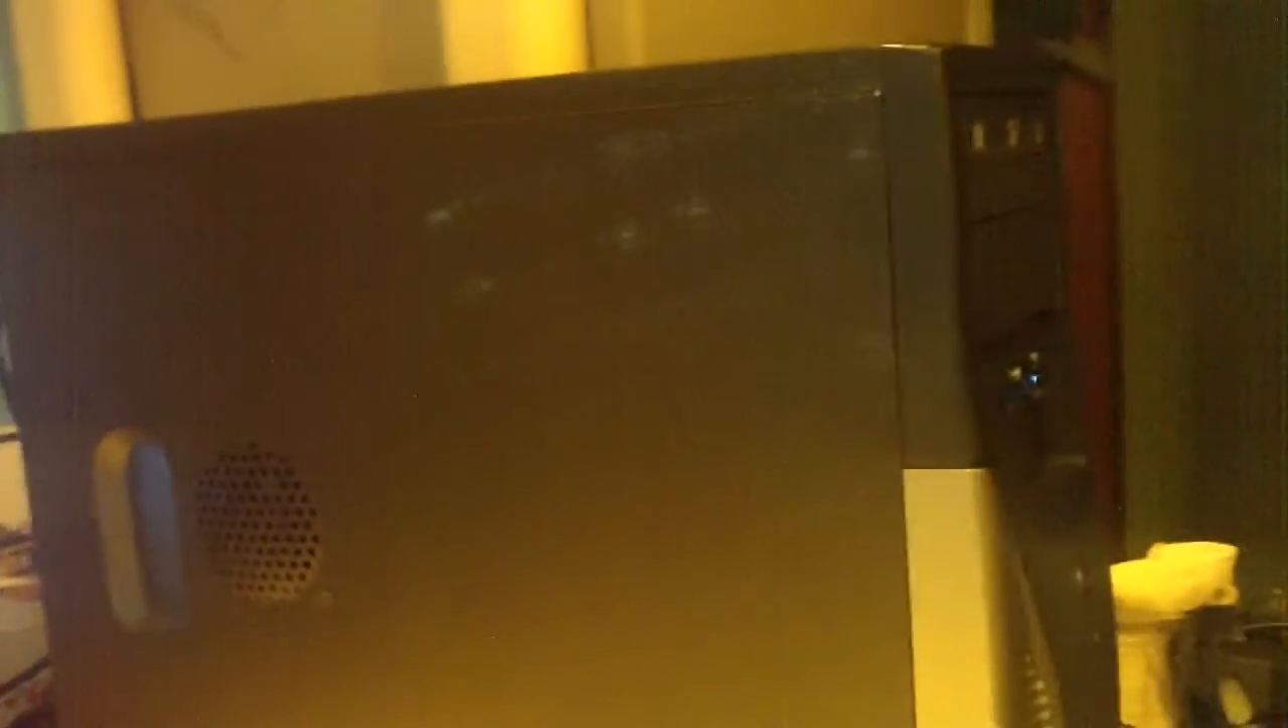And here is the system with the side panel installed.